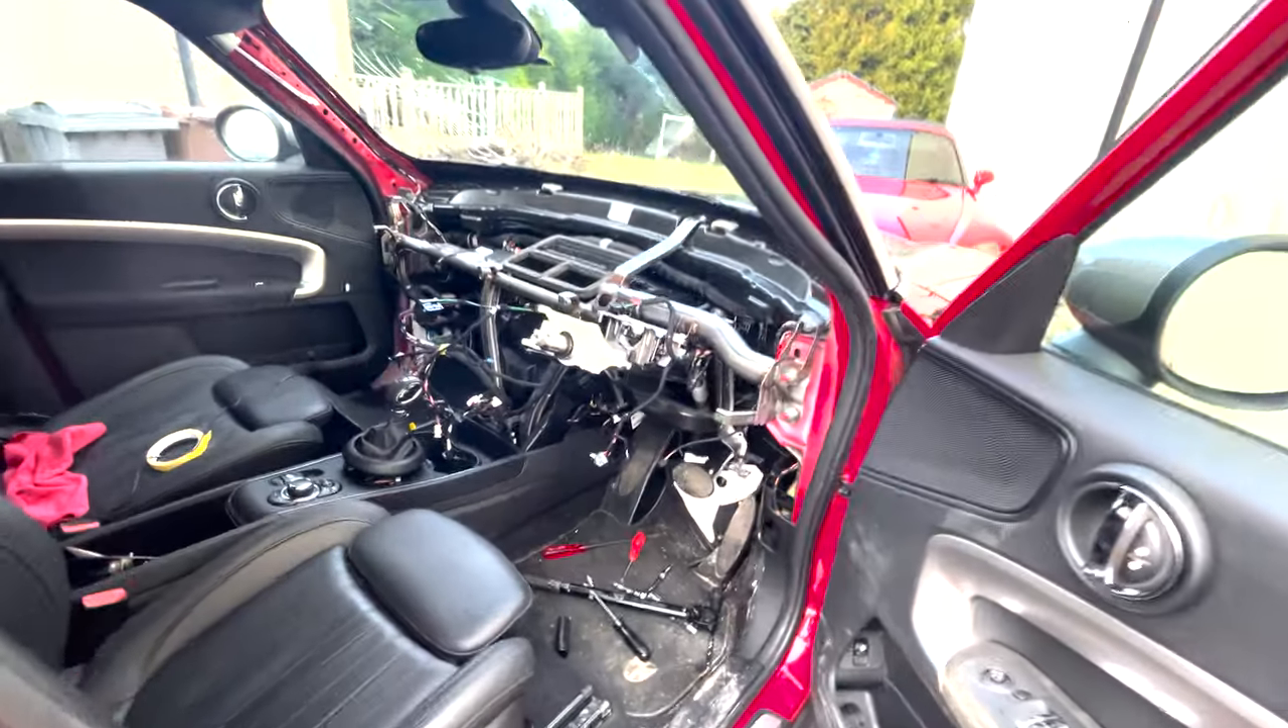This is what we're left with. Dashboard all removed and it doesn't look too complicated to be fair.